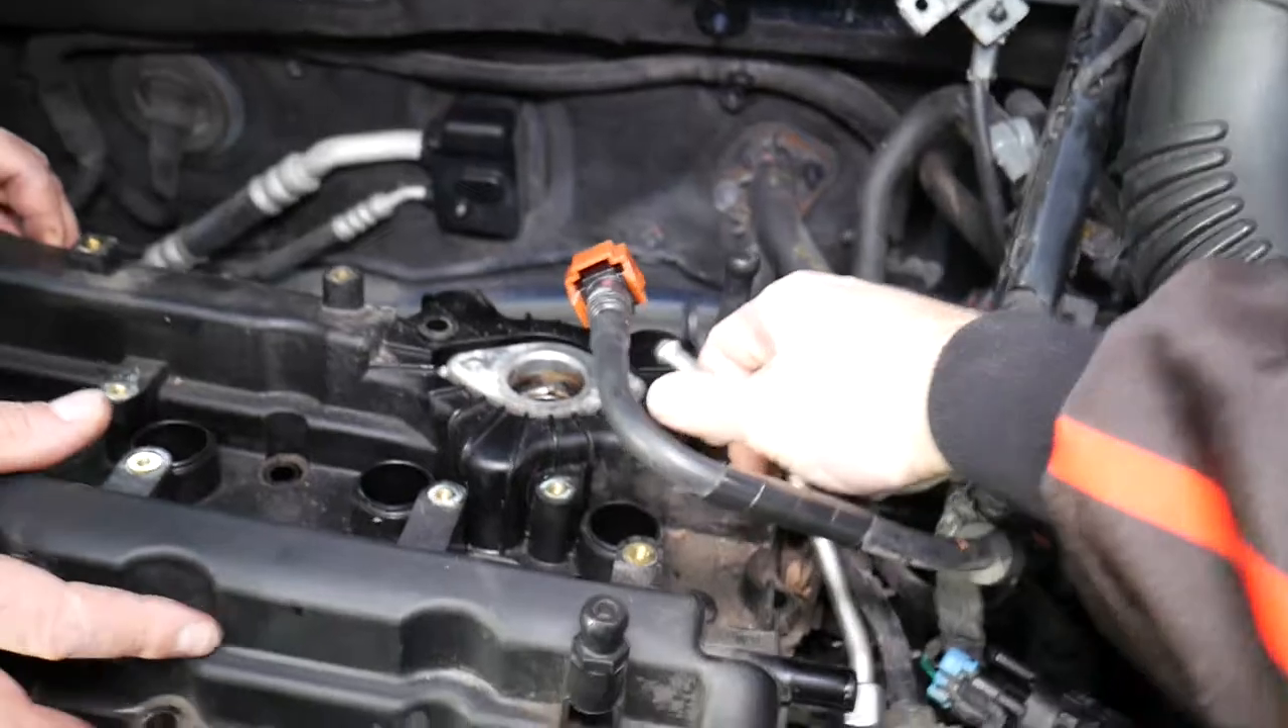Fuel line is a little bit in the way.